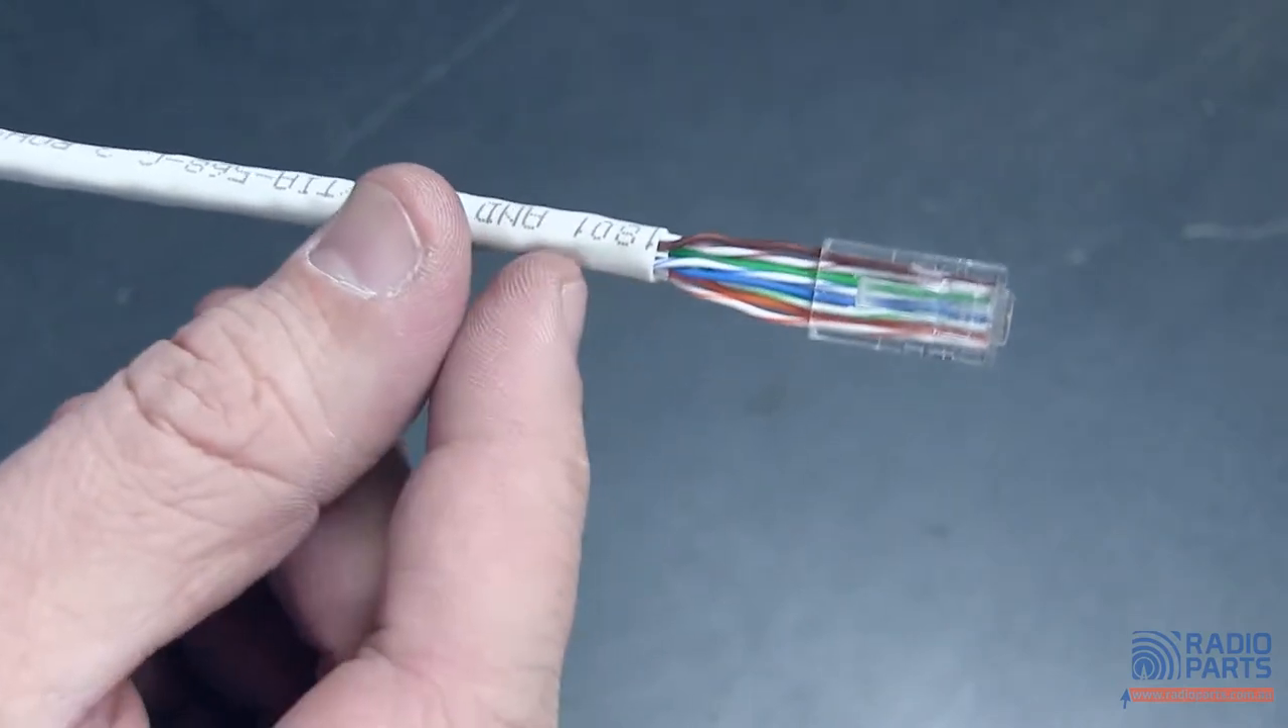However this isn't right. The PVC should be right up inside here for a nice tight grip and then these should only have a very small amount on the end.